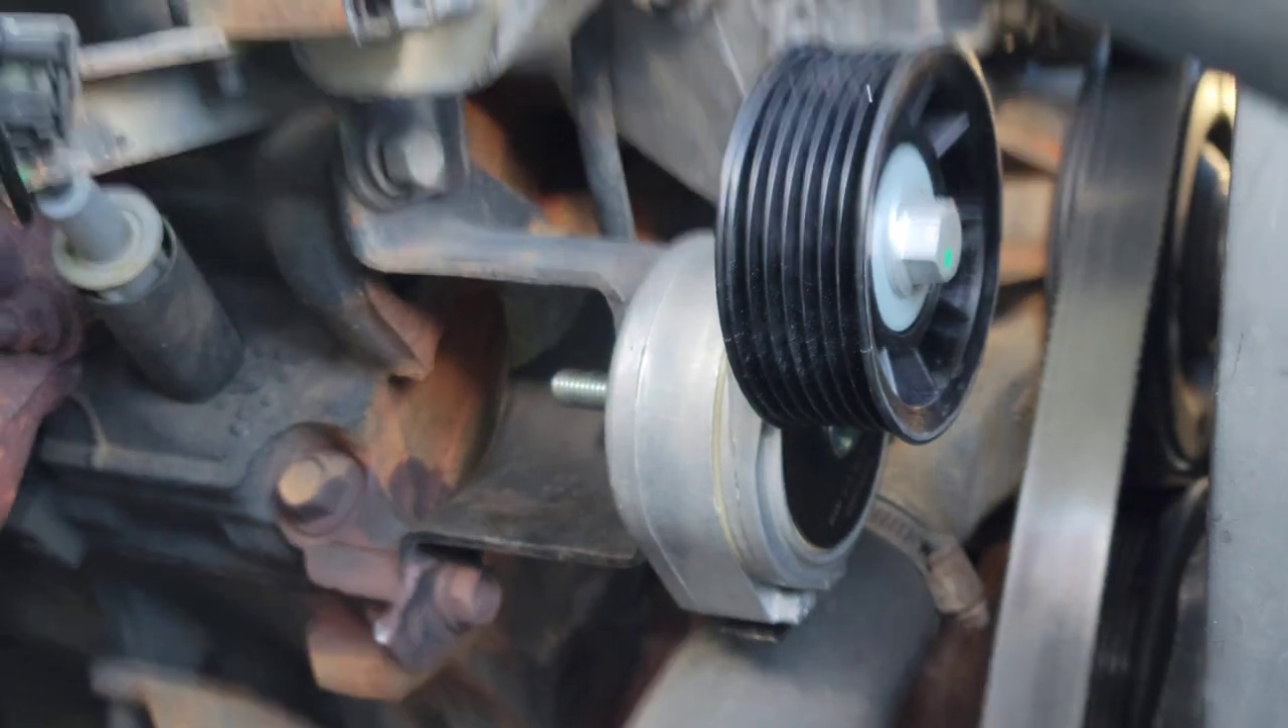Alright, now we got the belt tensioner in.